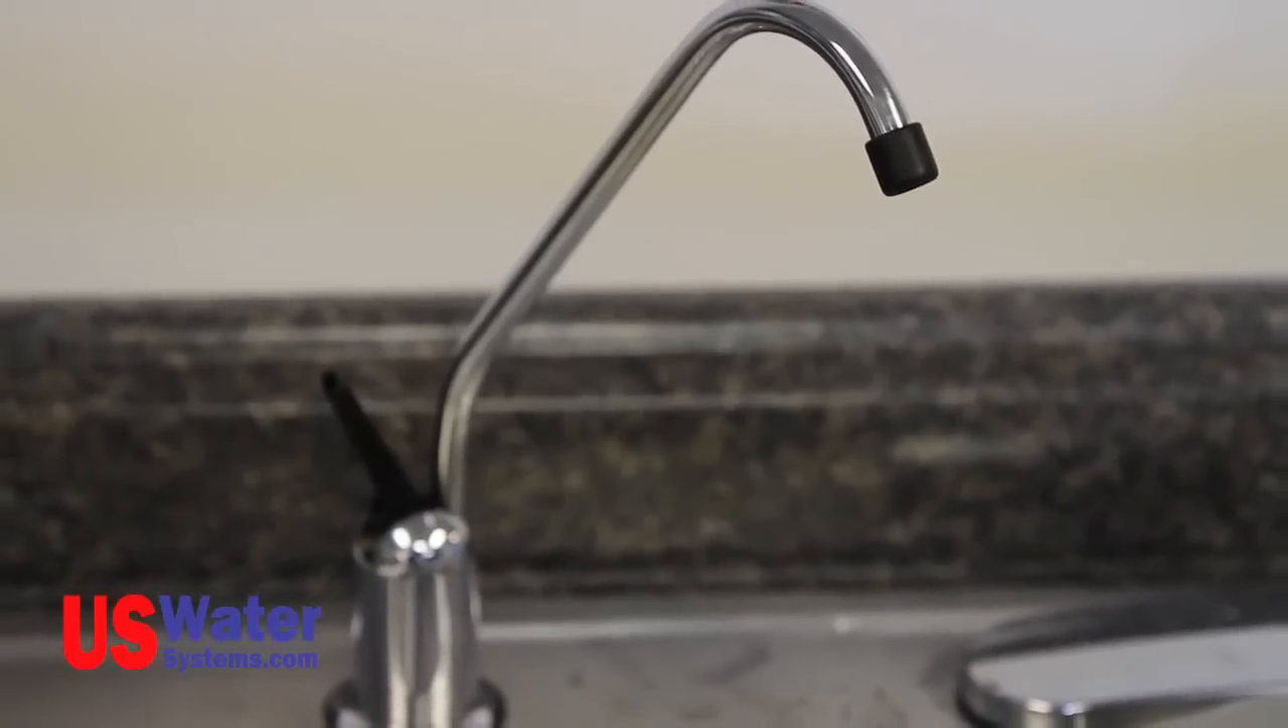The standard faucet is now installed.